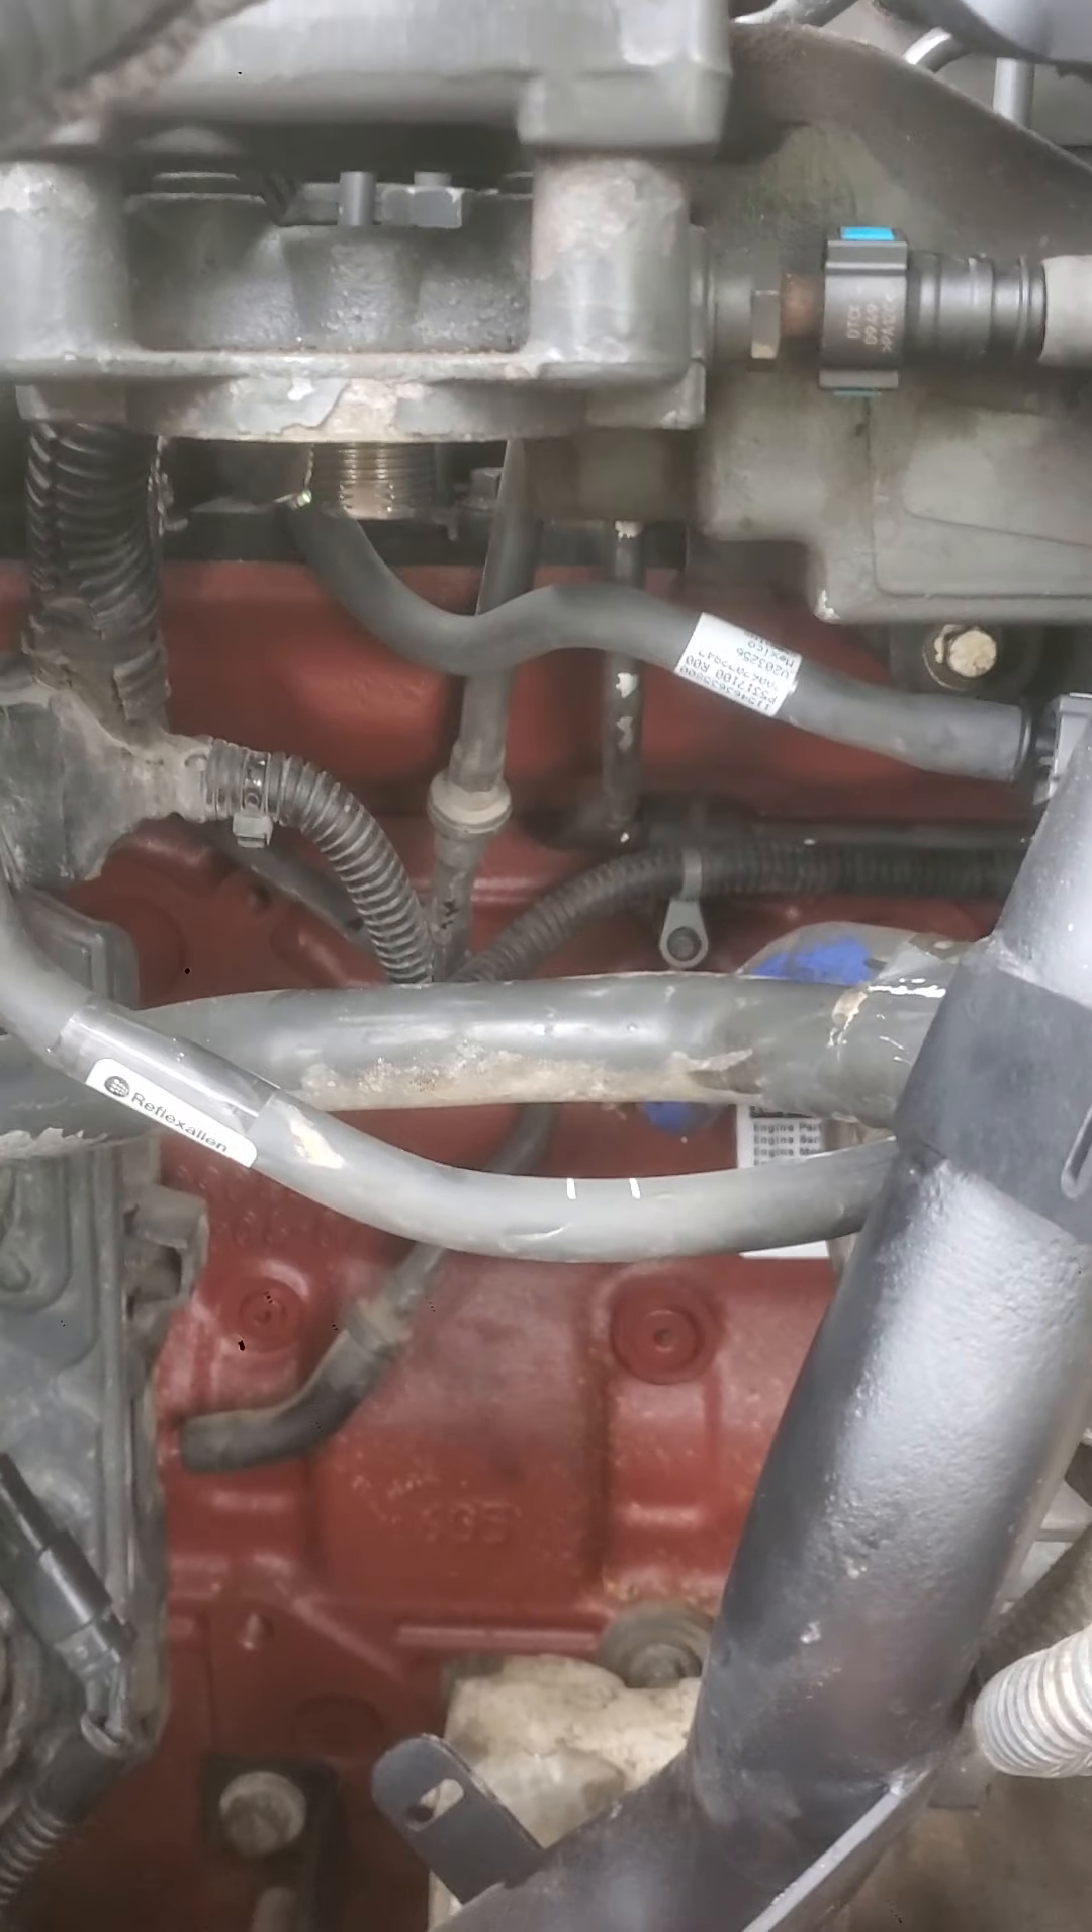Um, obviously I'm missing the fuel filter here. That is, uh, that's going to be coming in this afternoon.